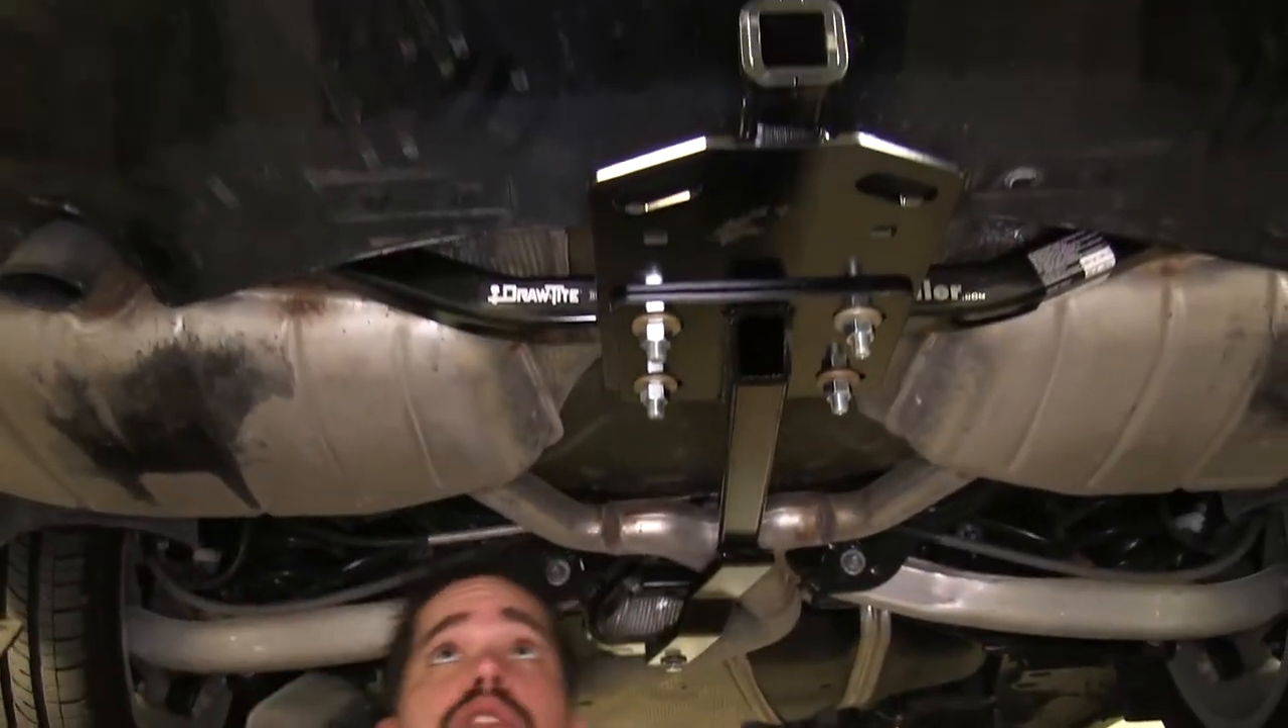Now, as you can see, we have the hitch fully on.